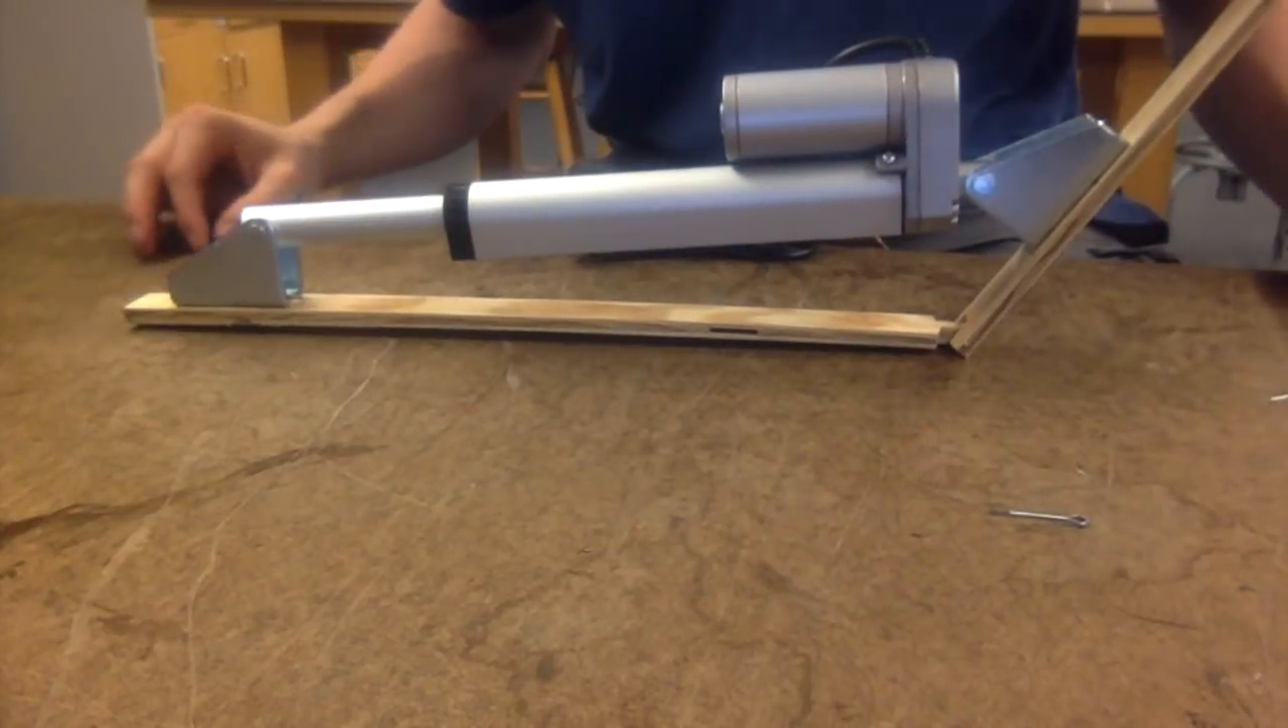This is what the construction looks like after attaching the actuator onto the arm.